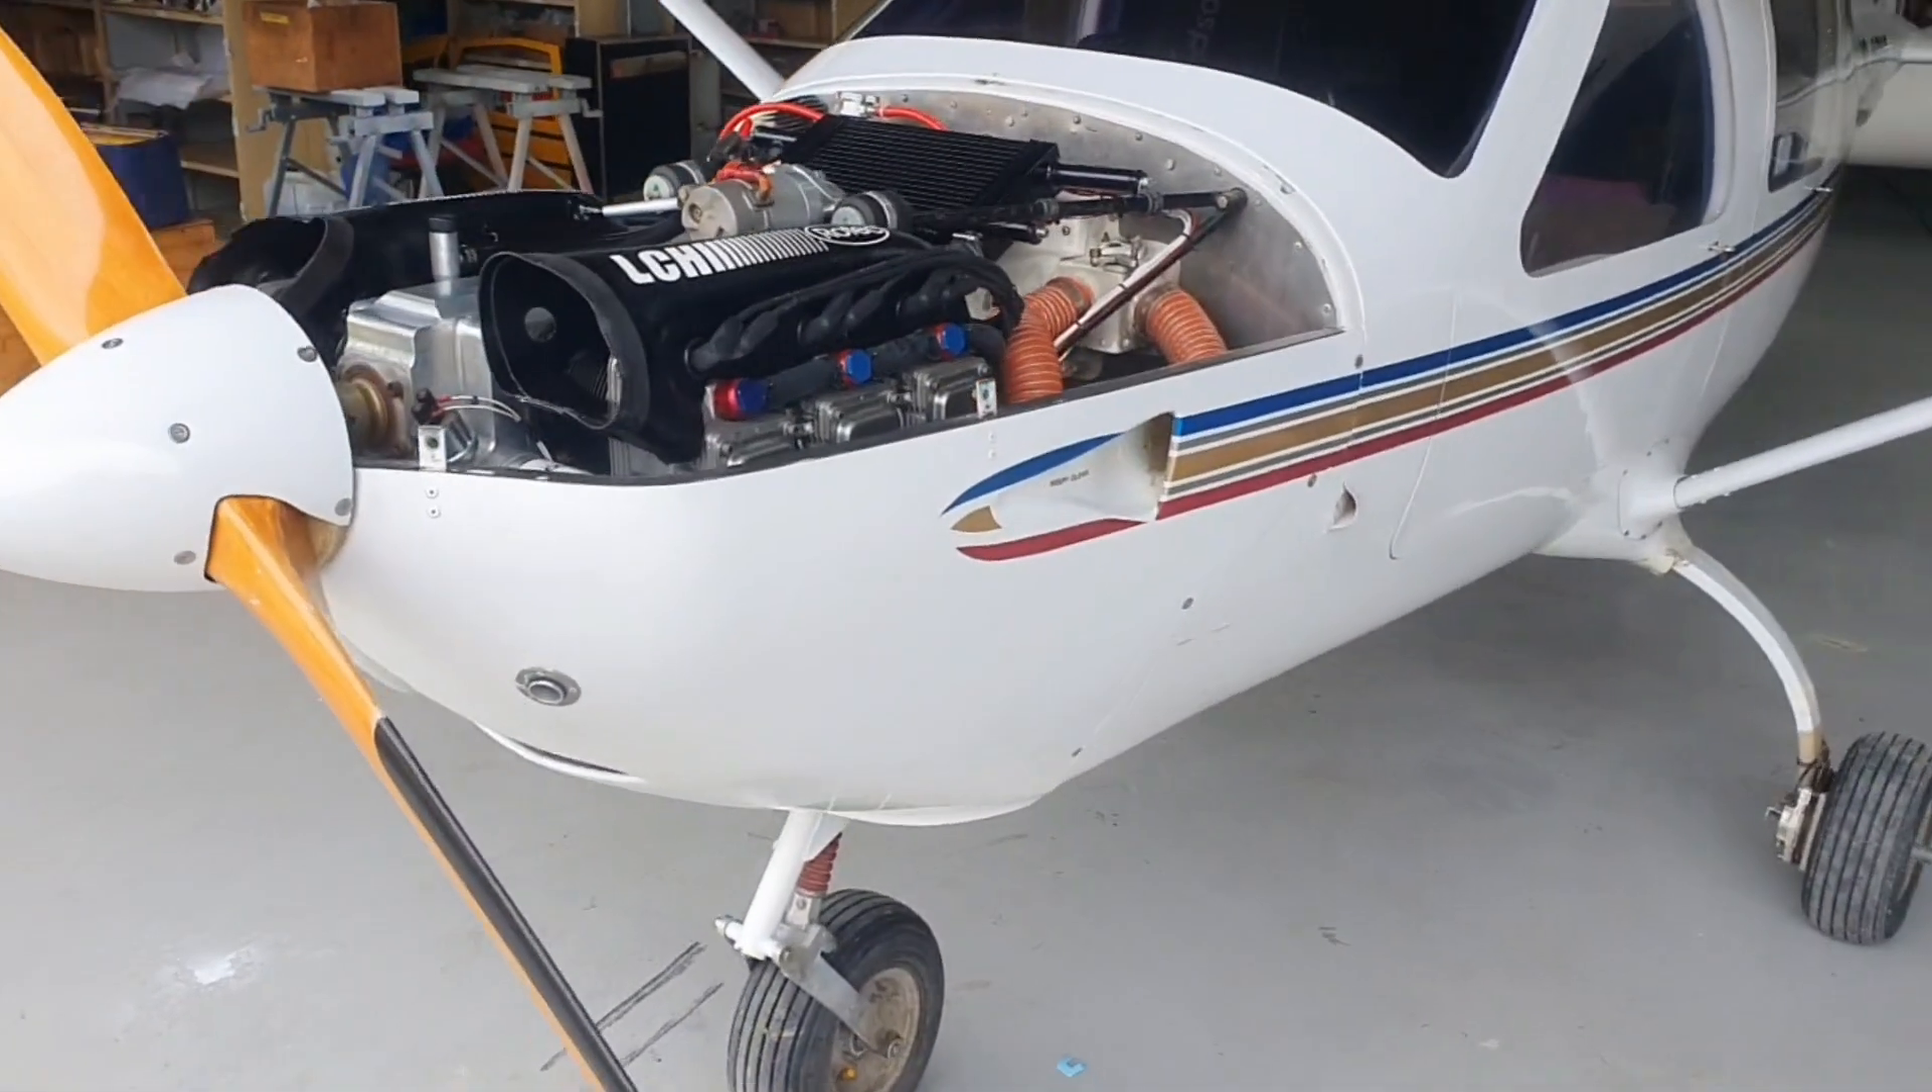All right, we're back in the workshop now with the cowl removed.